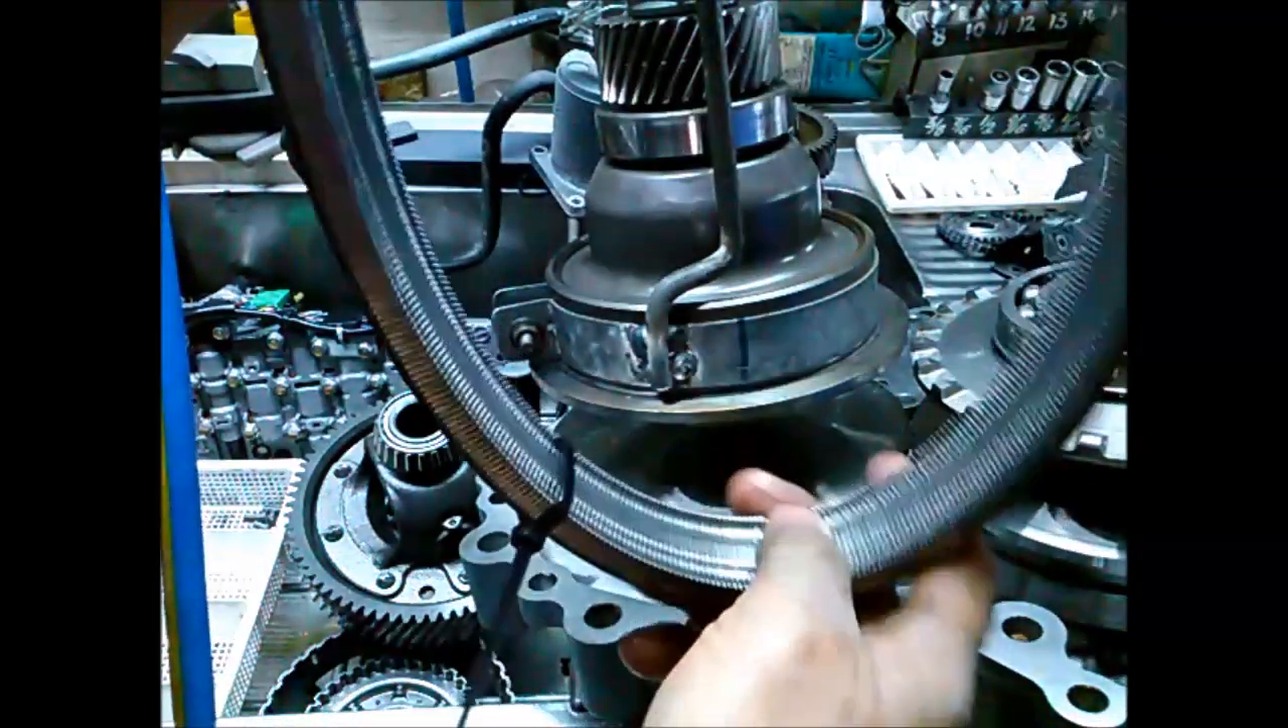Twisted it off and we've removed the belt.